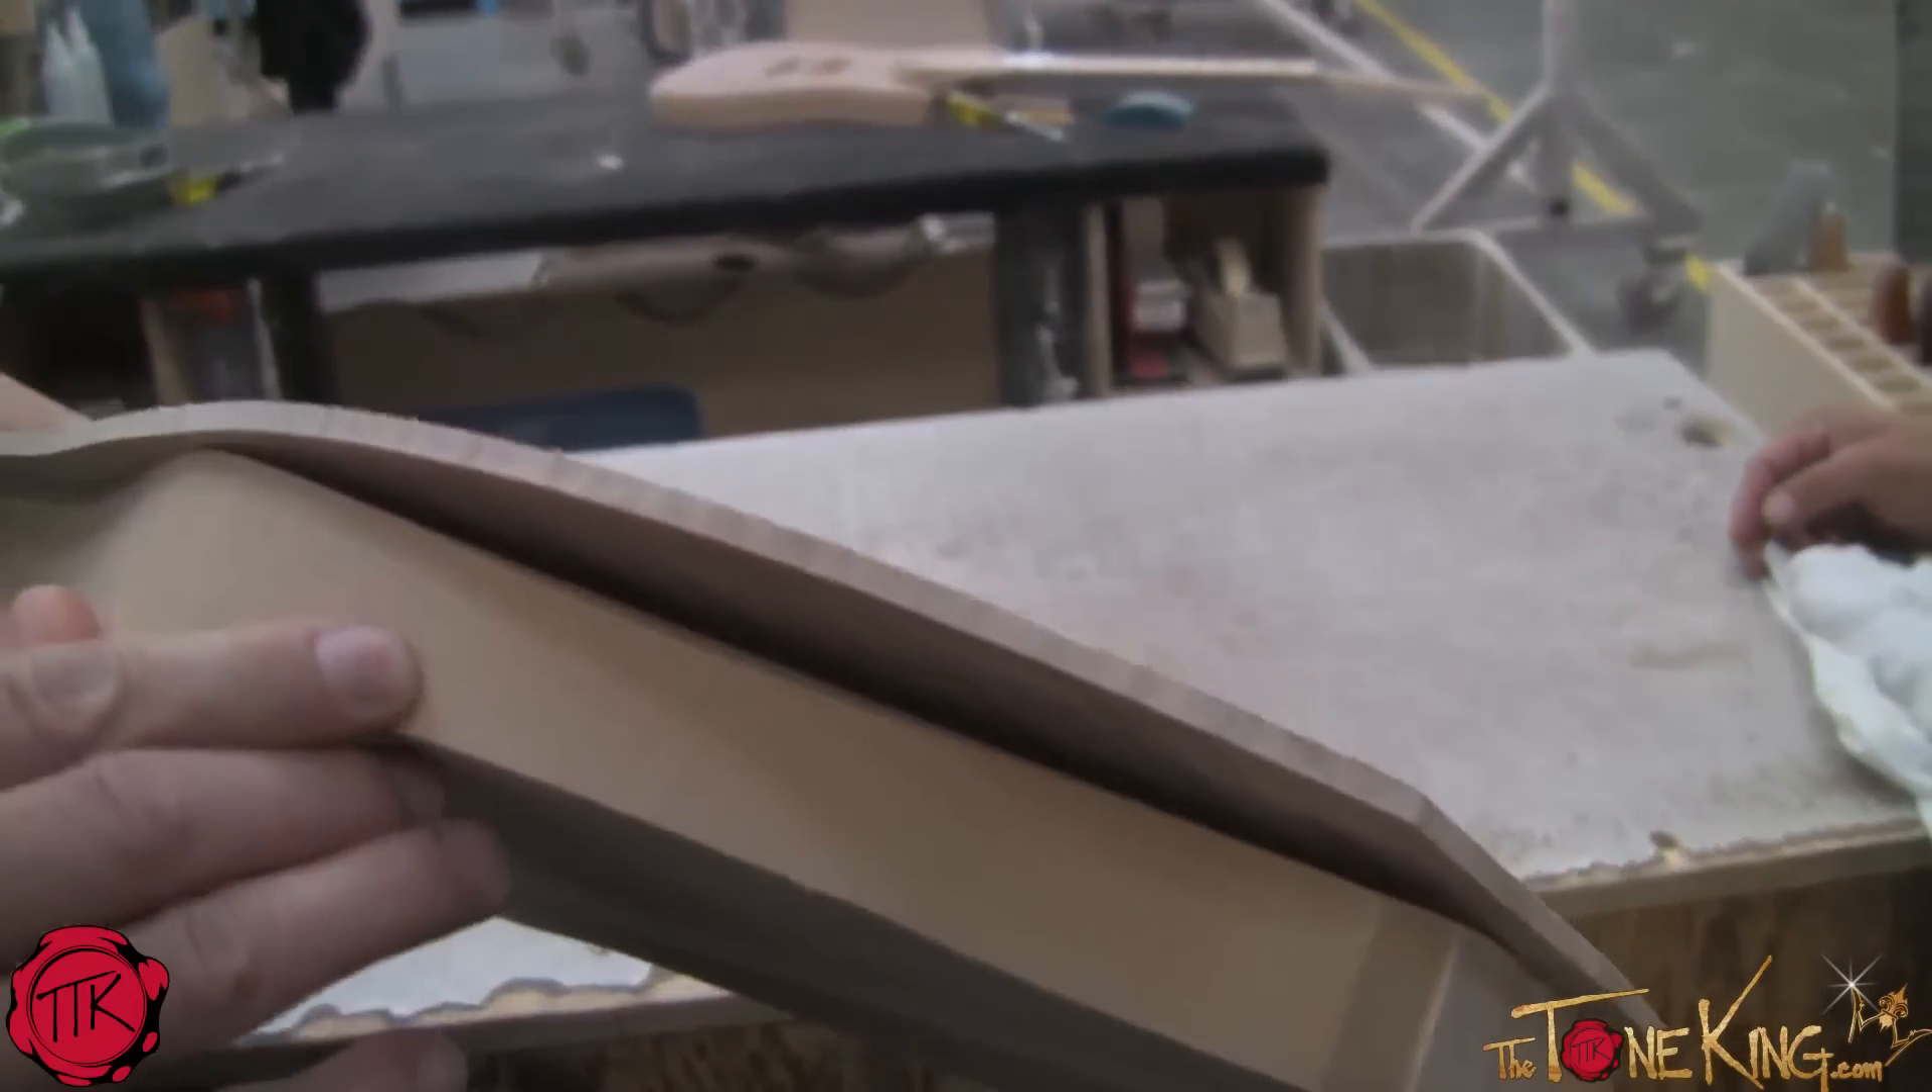You can see there's a gap because of the arm cut.